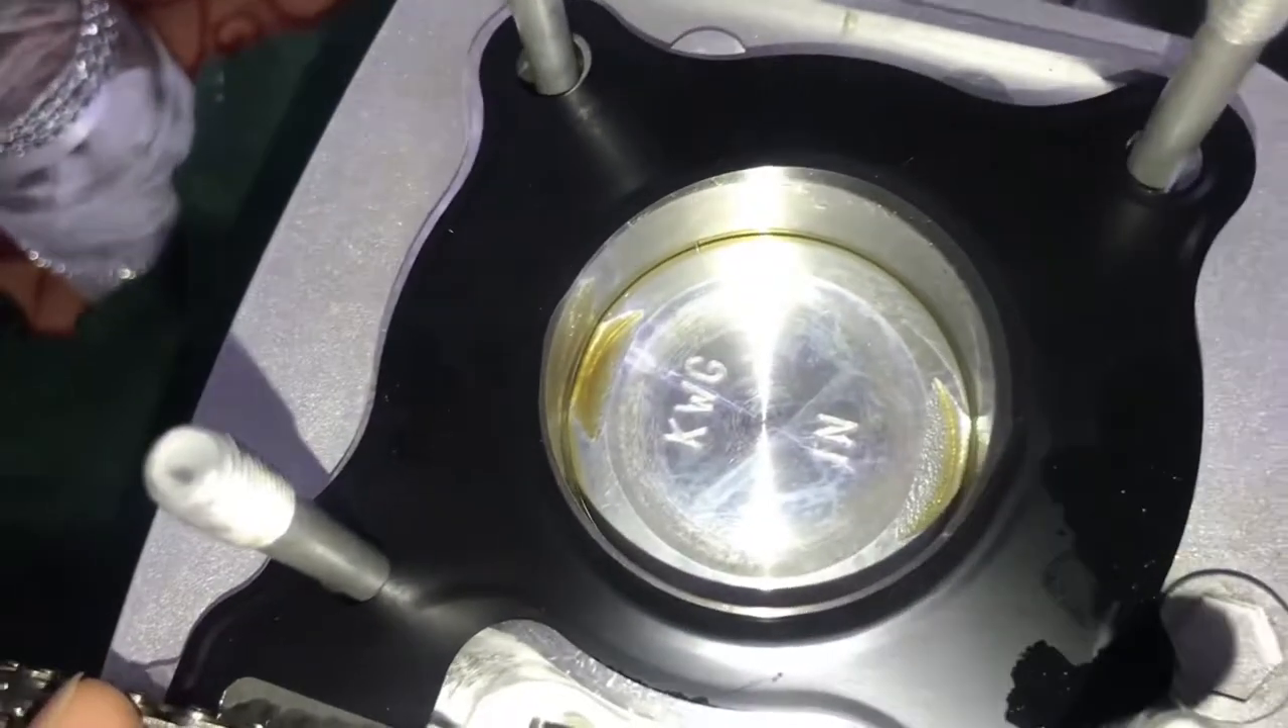So that's all done and so that's the top end installed and that the cylinder just pressed over the piston and it moves up and down nicely.